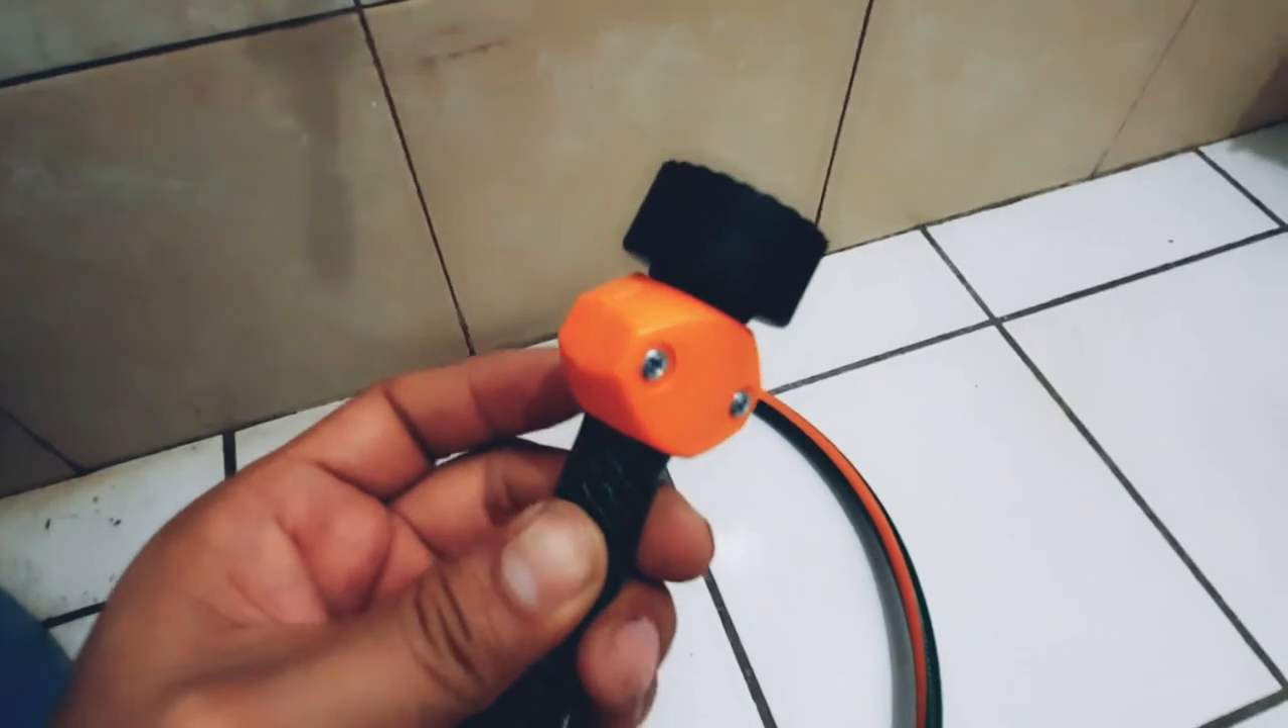Así es como queda ya, este, la pieza puesta en la manguera.